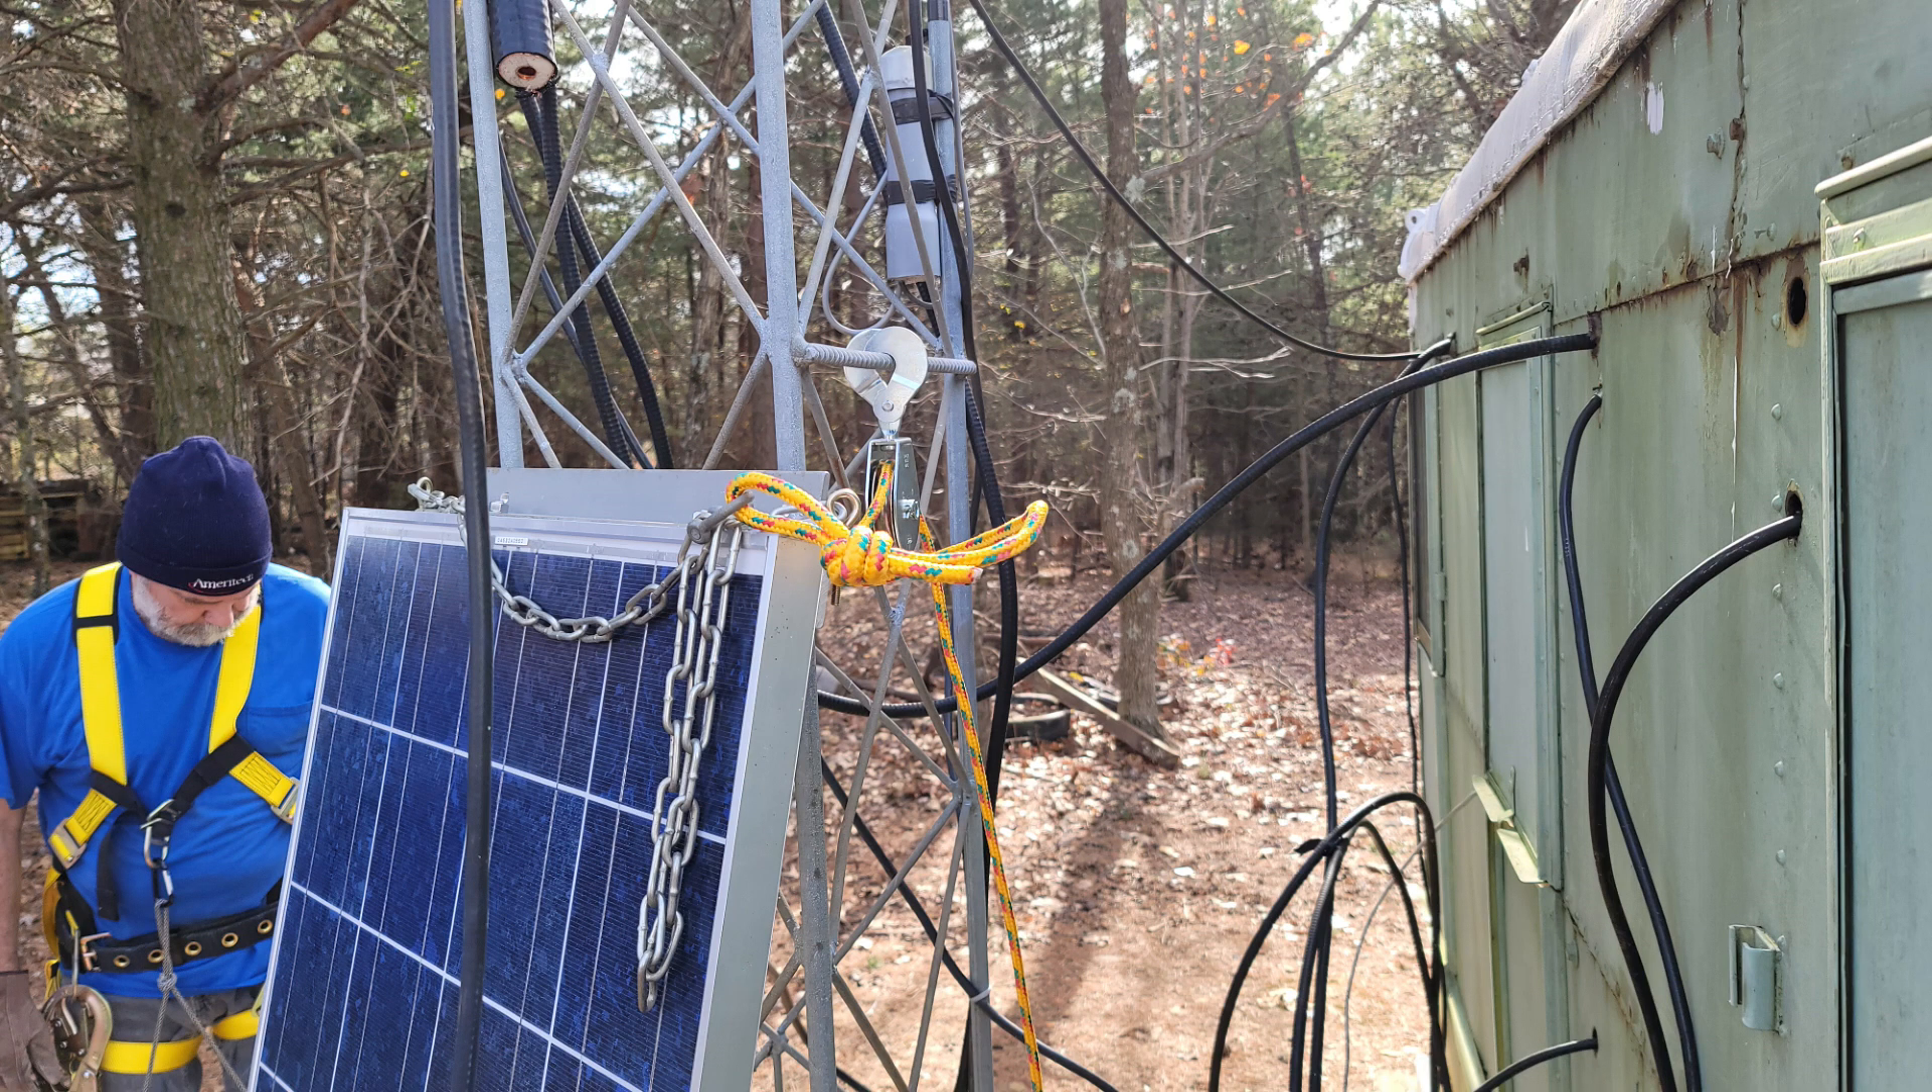So we've got the rope attached to the chain, and we're ready to get up on this tower.